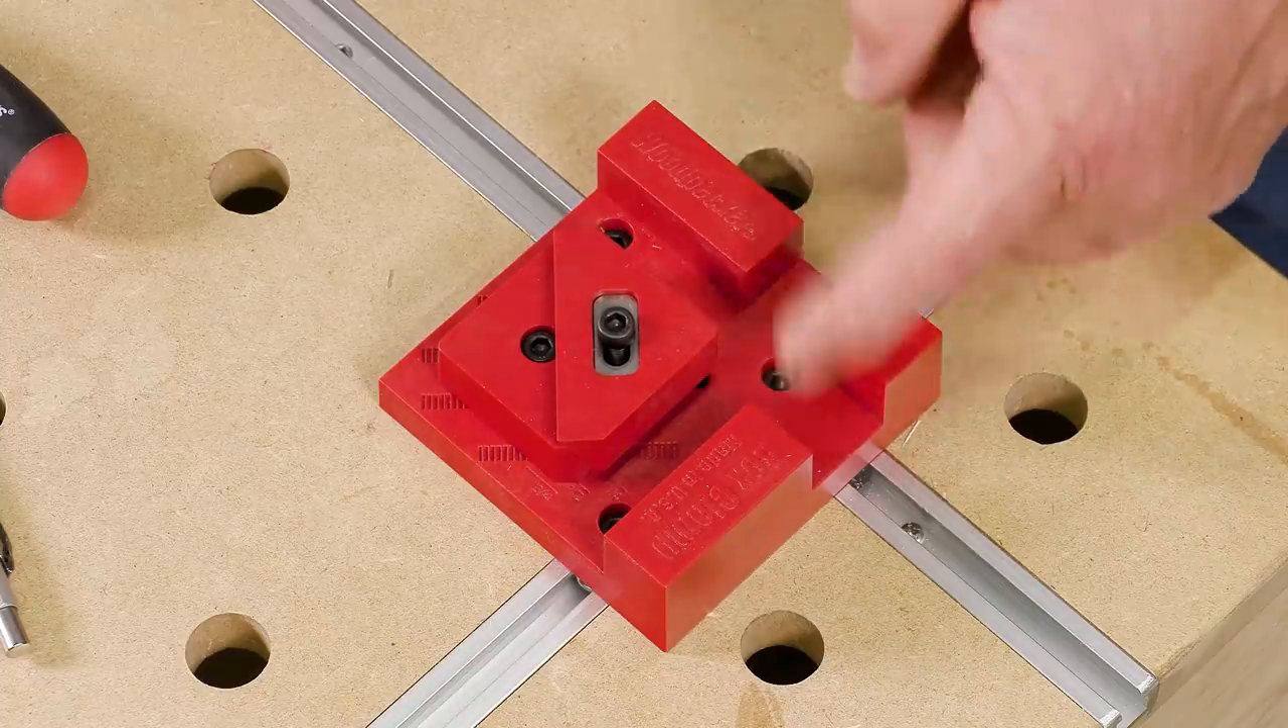And you'll notice that I've got the block centered on the bolt.